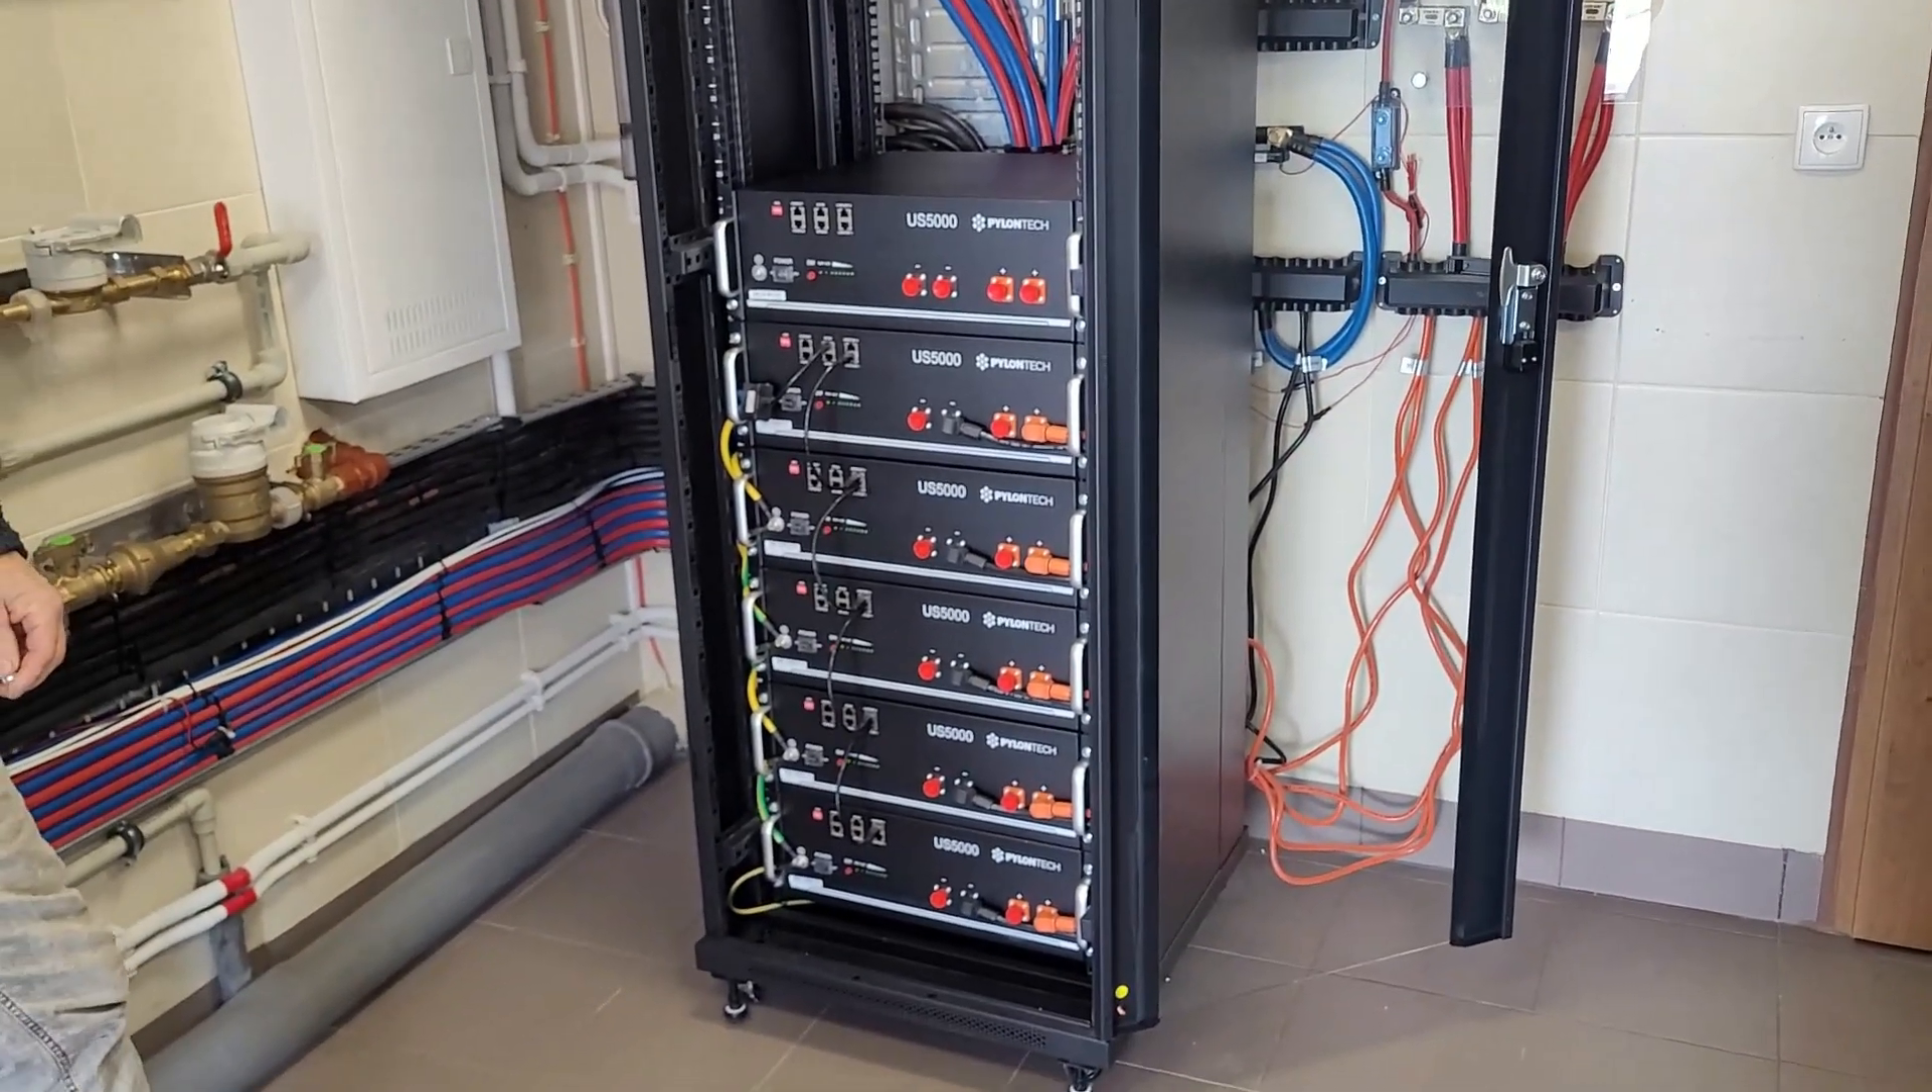Kolejna bateria jest dopiero dołożona bez okablowania jeszcze dopiero będzie to wszystko podpinane.